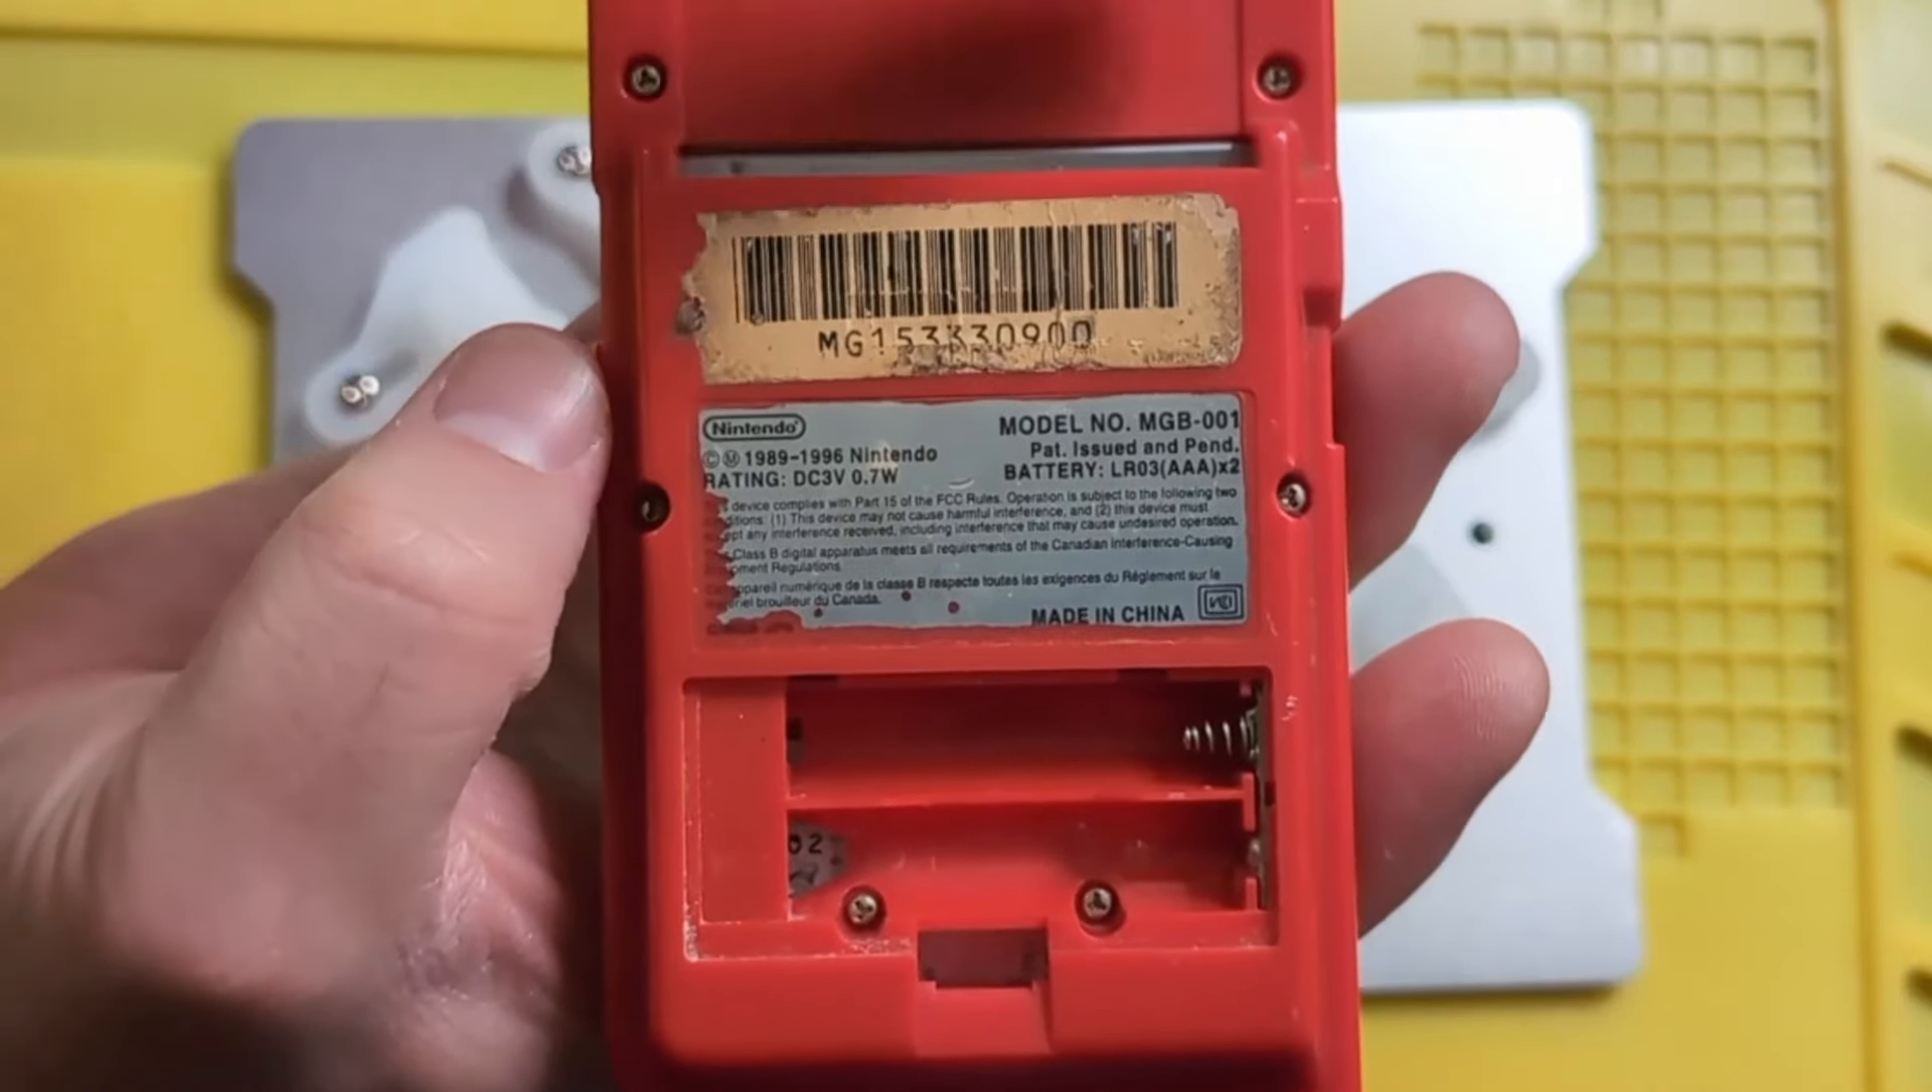So we removed the battery cover already.